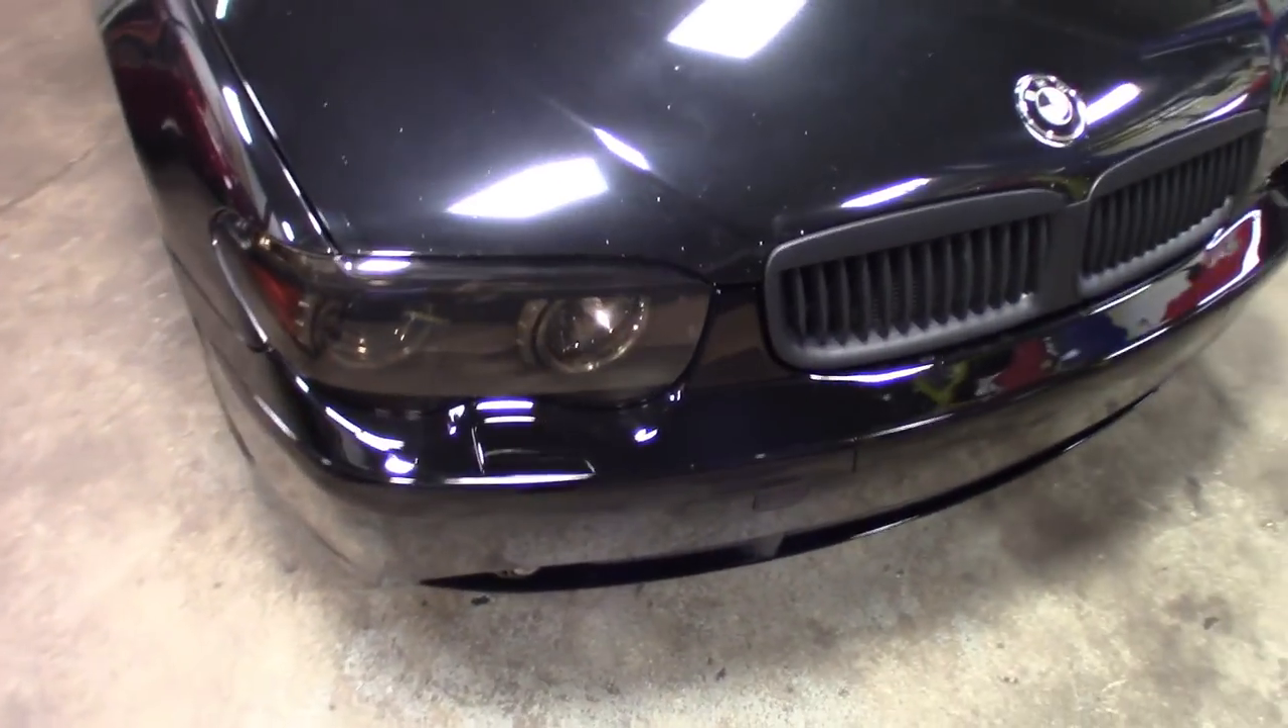Obviously moving on to the rims and all that stuff but got the front bumper on got the grill on.